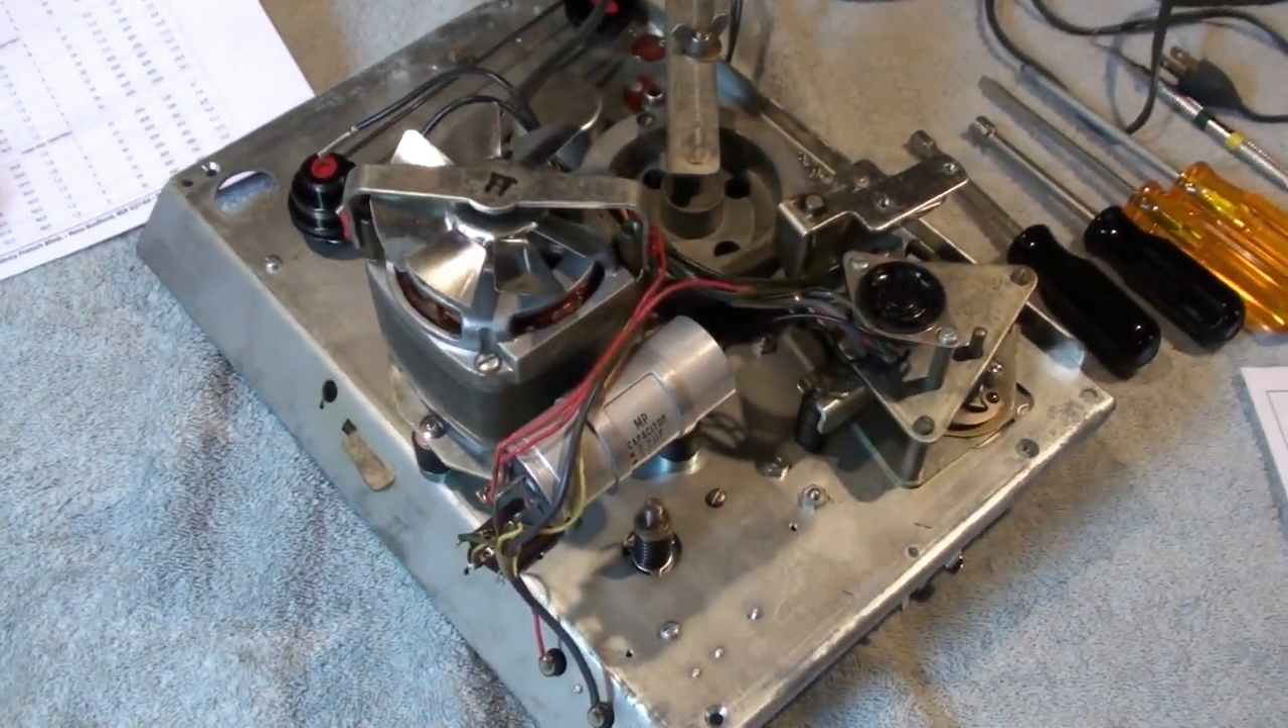We now have the tape transport removed from the cabinet.